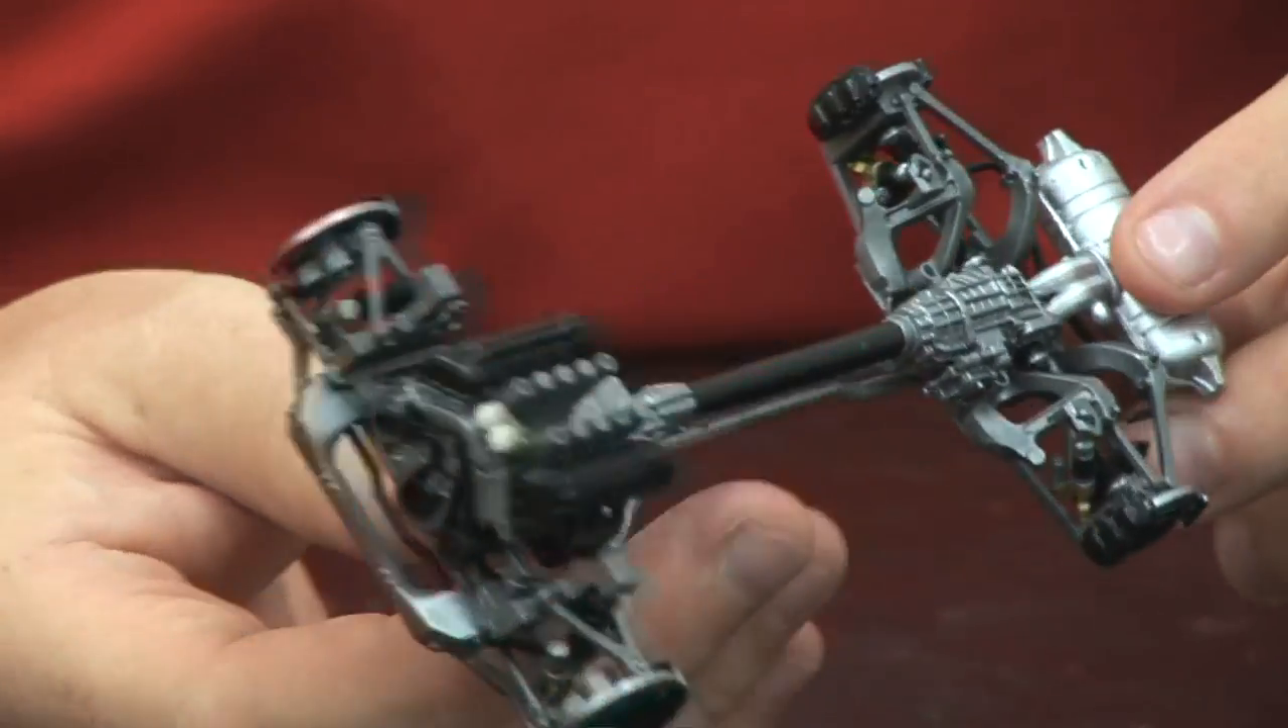We've got all of the drivetrain and exhaust and suspension all completed here, the engine.